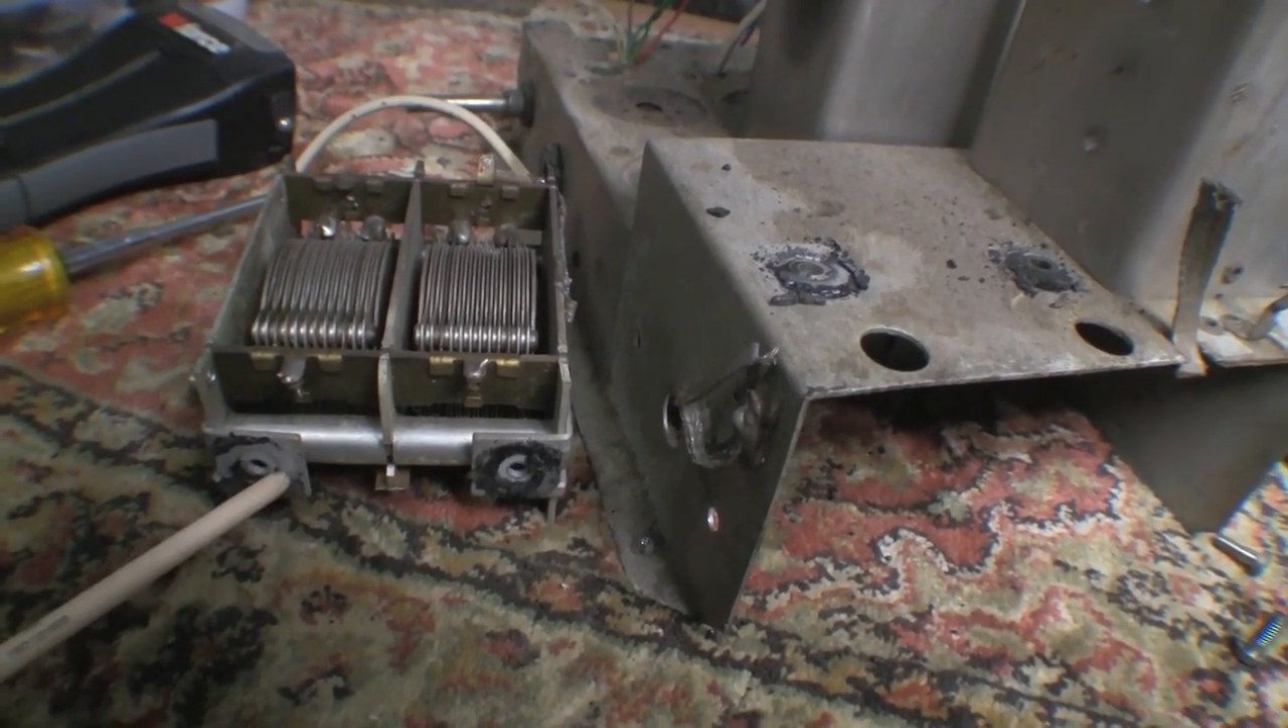Here we are with the condenser just removed.